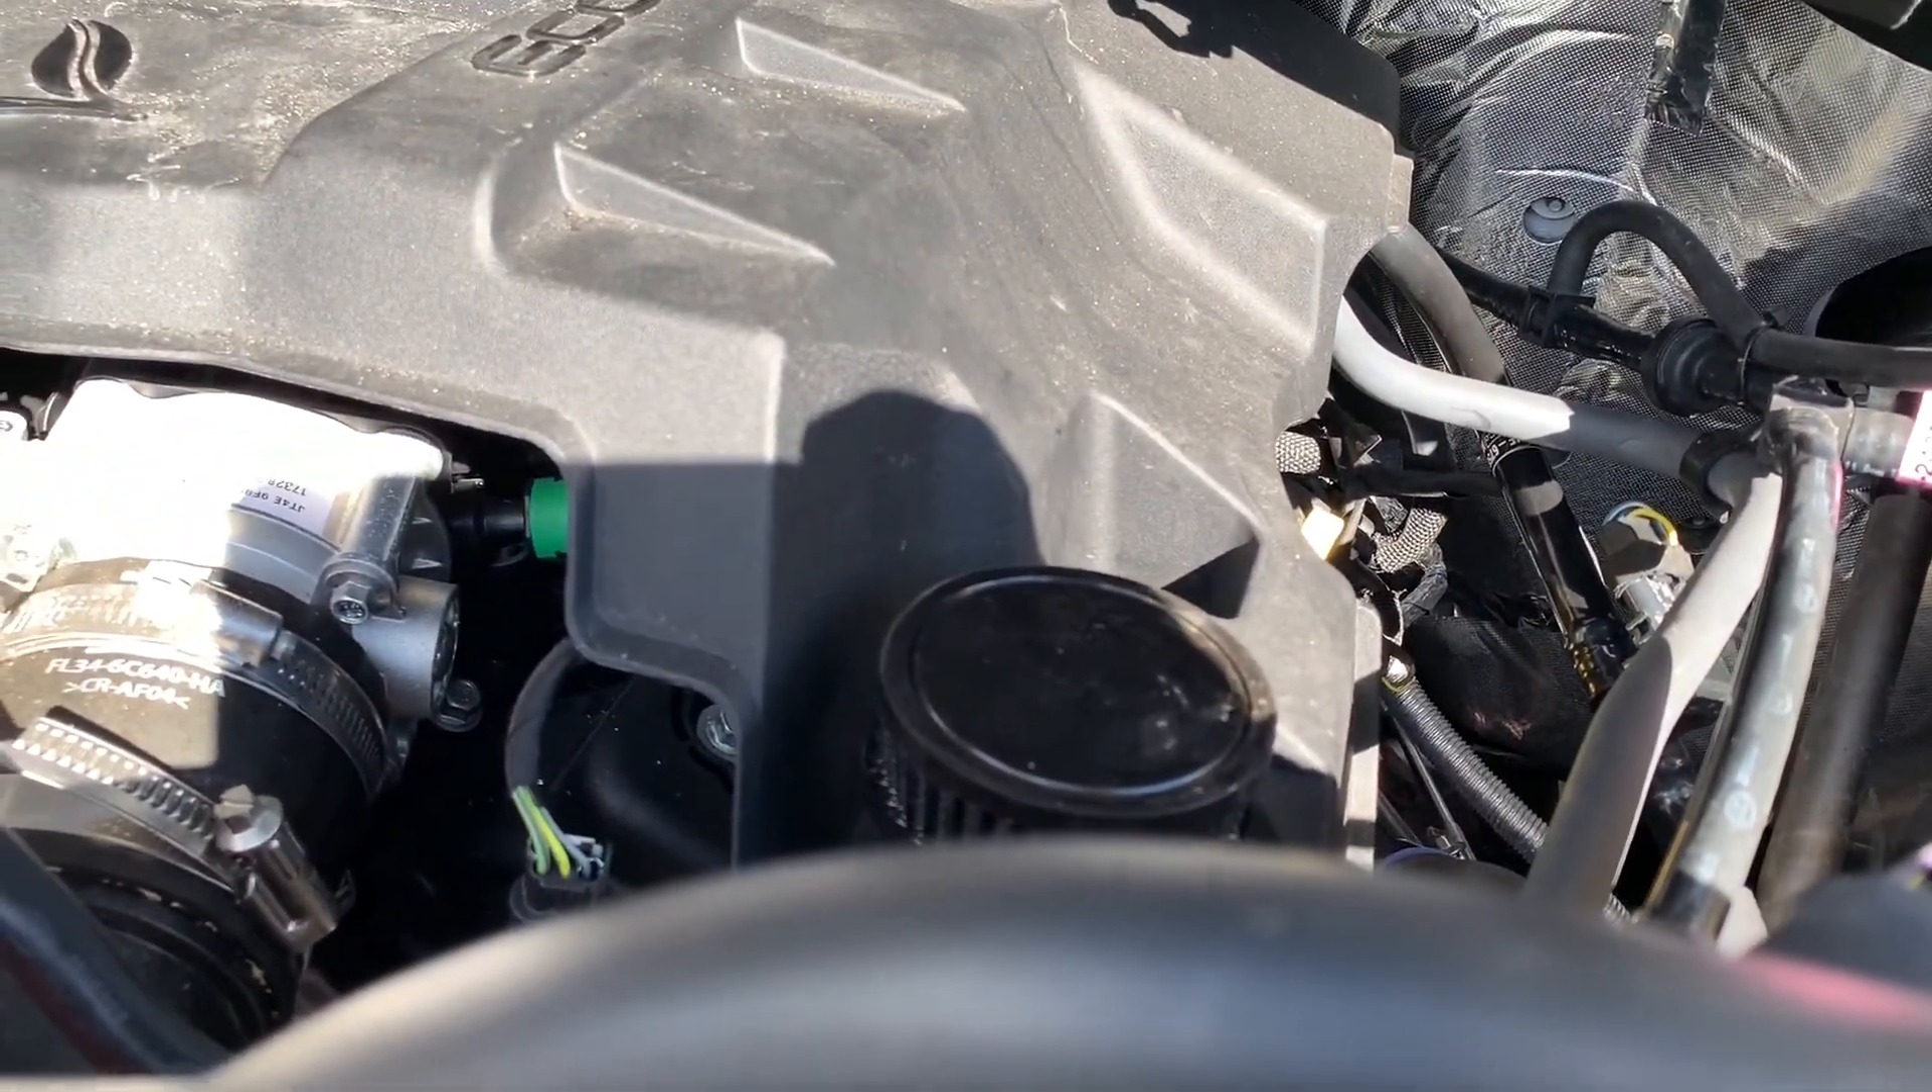All right, so we've got the engine cover back on, the breather goes right there in place of the oil cap, and this is good to go.